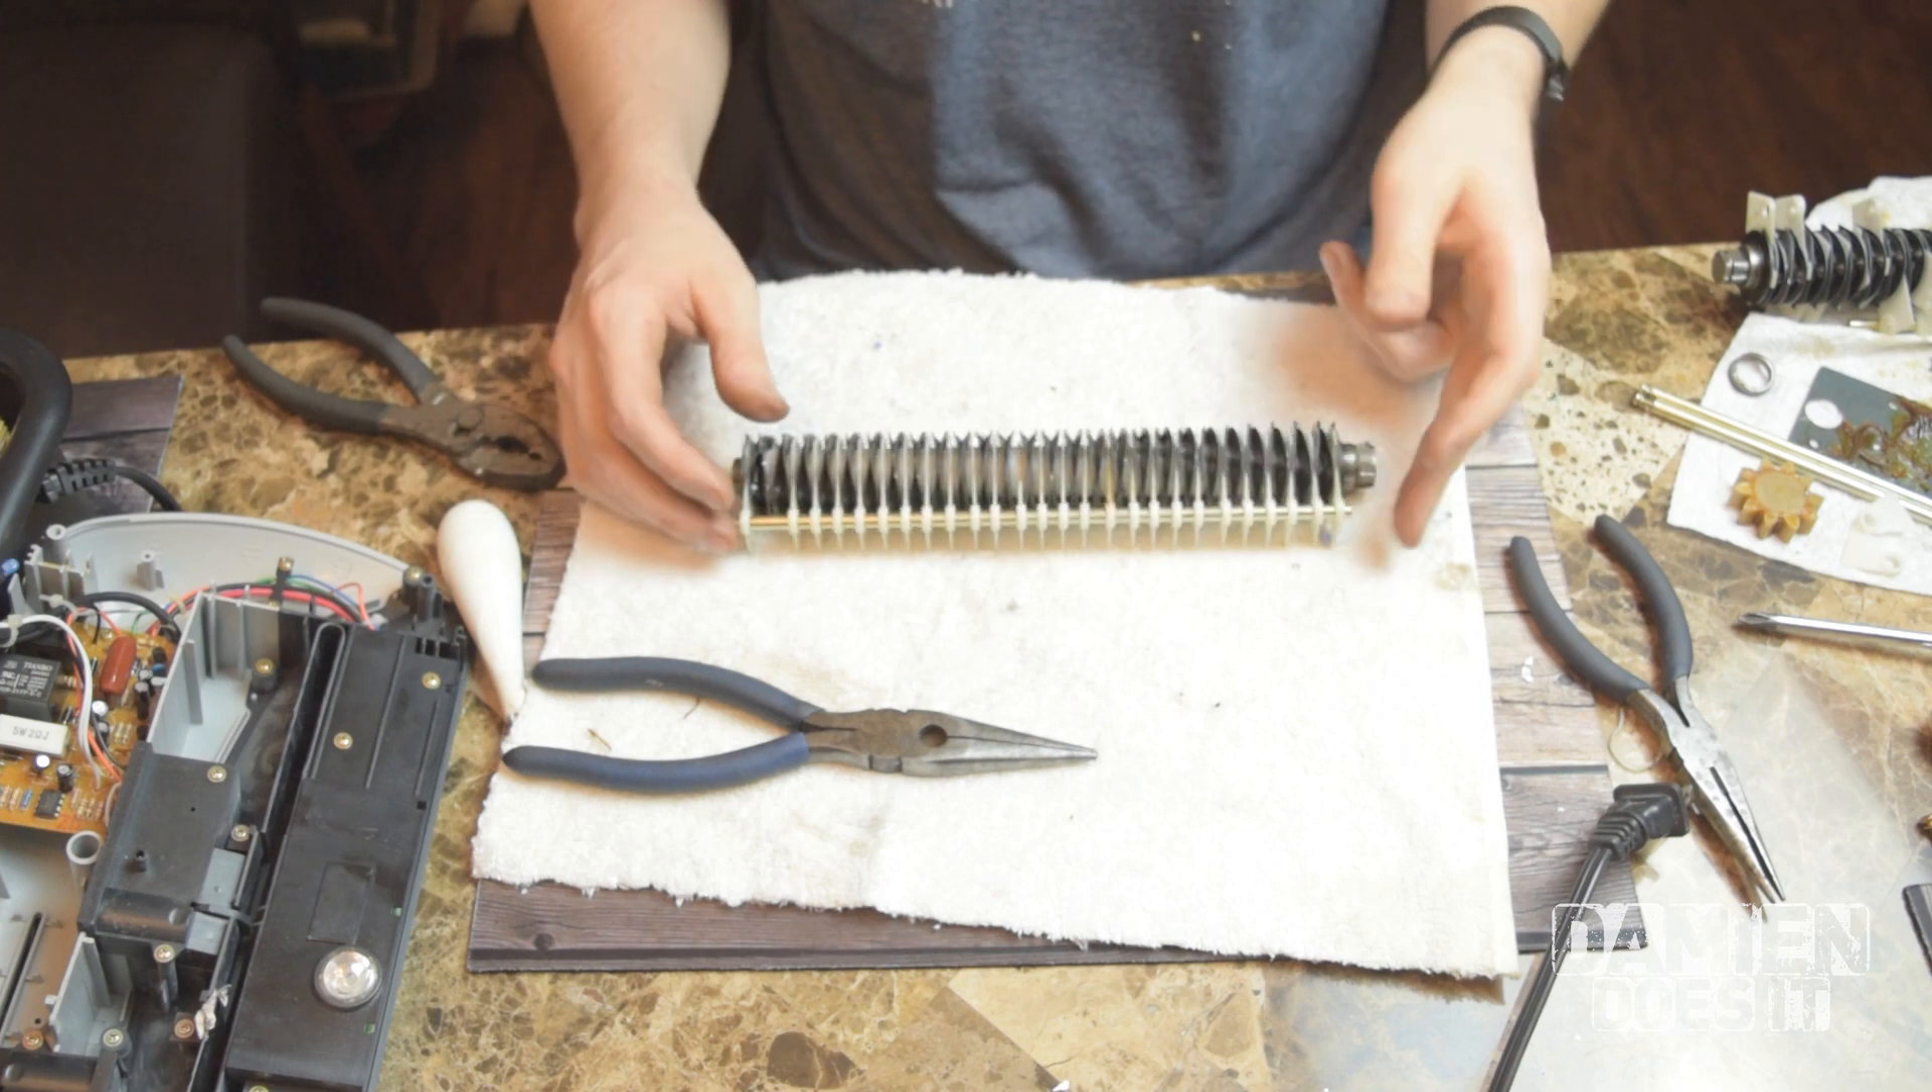I got the support back through all of the spacers and I need to figure out how to interface these two wheels.